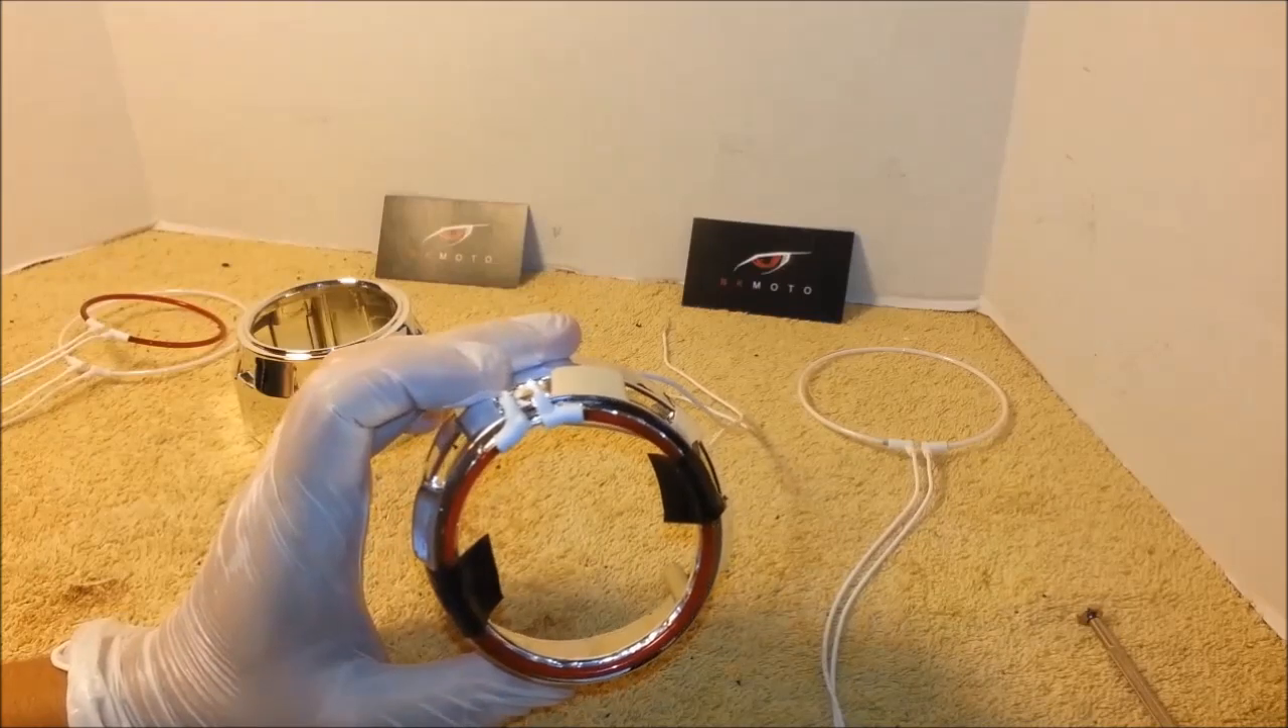We have successfully installed our first halo ring.